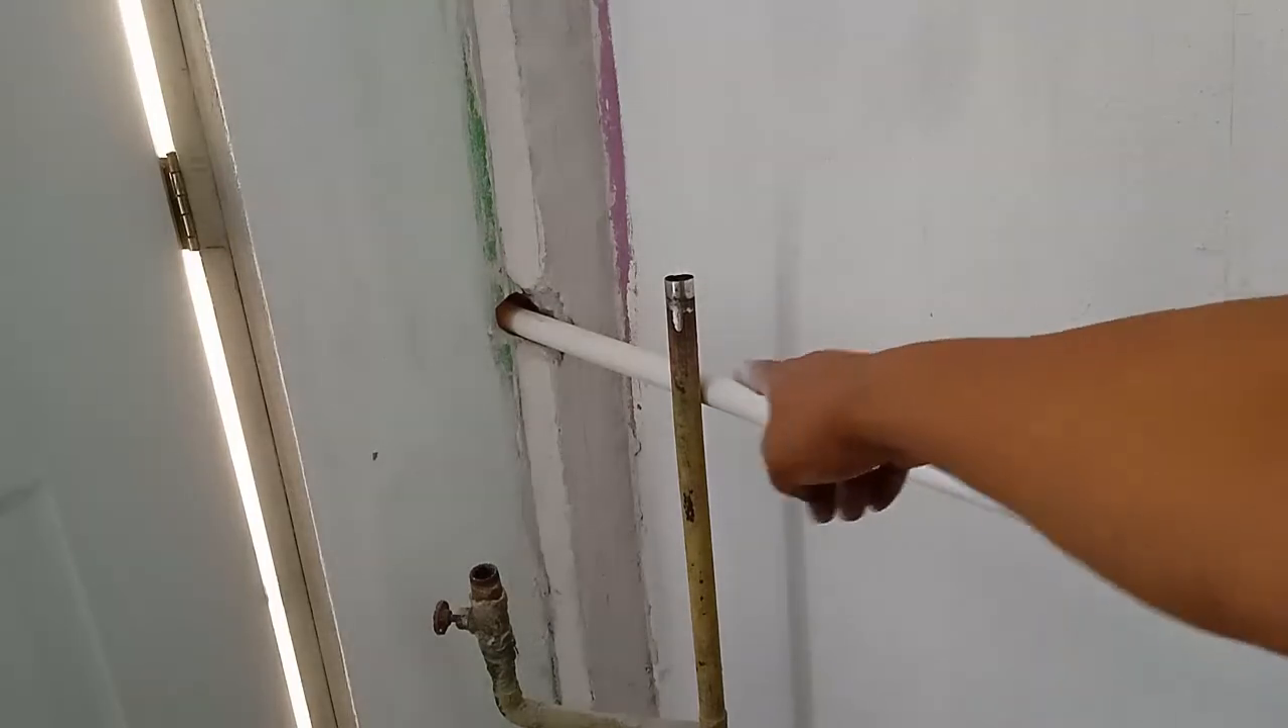Ya tenemos el hoyo y el tubo atravesando.